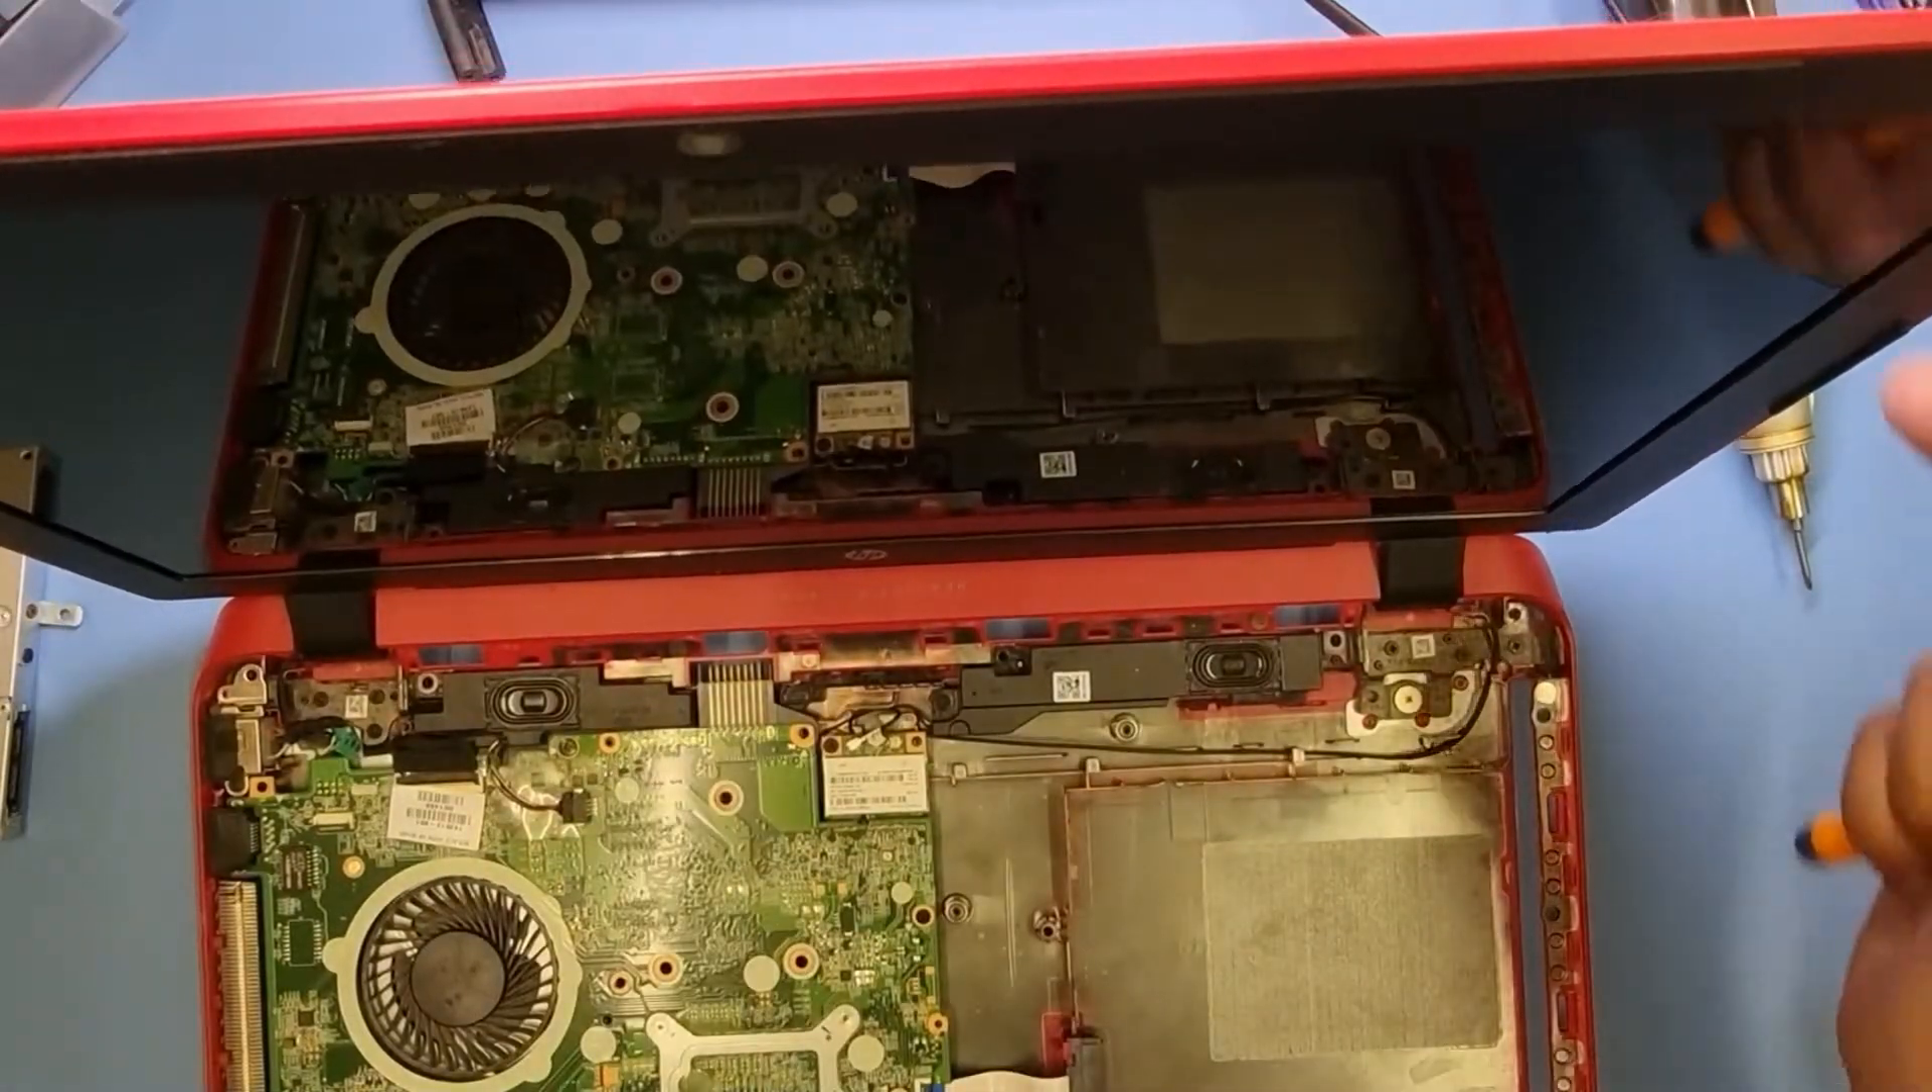There you've got the keyboard off.